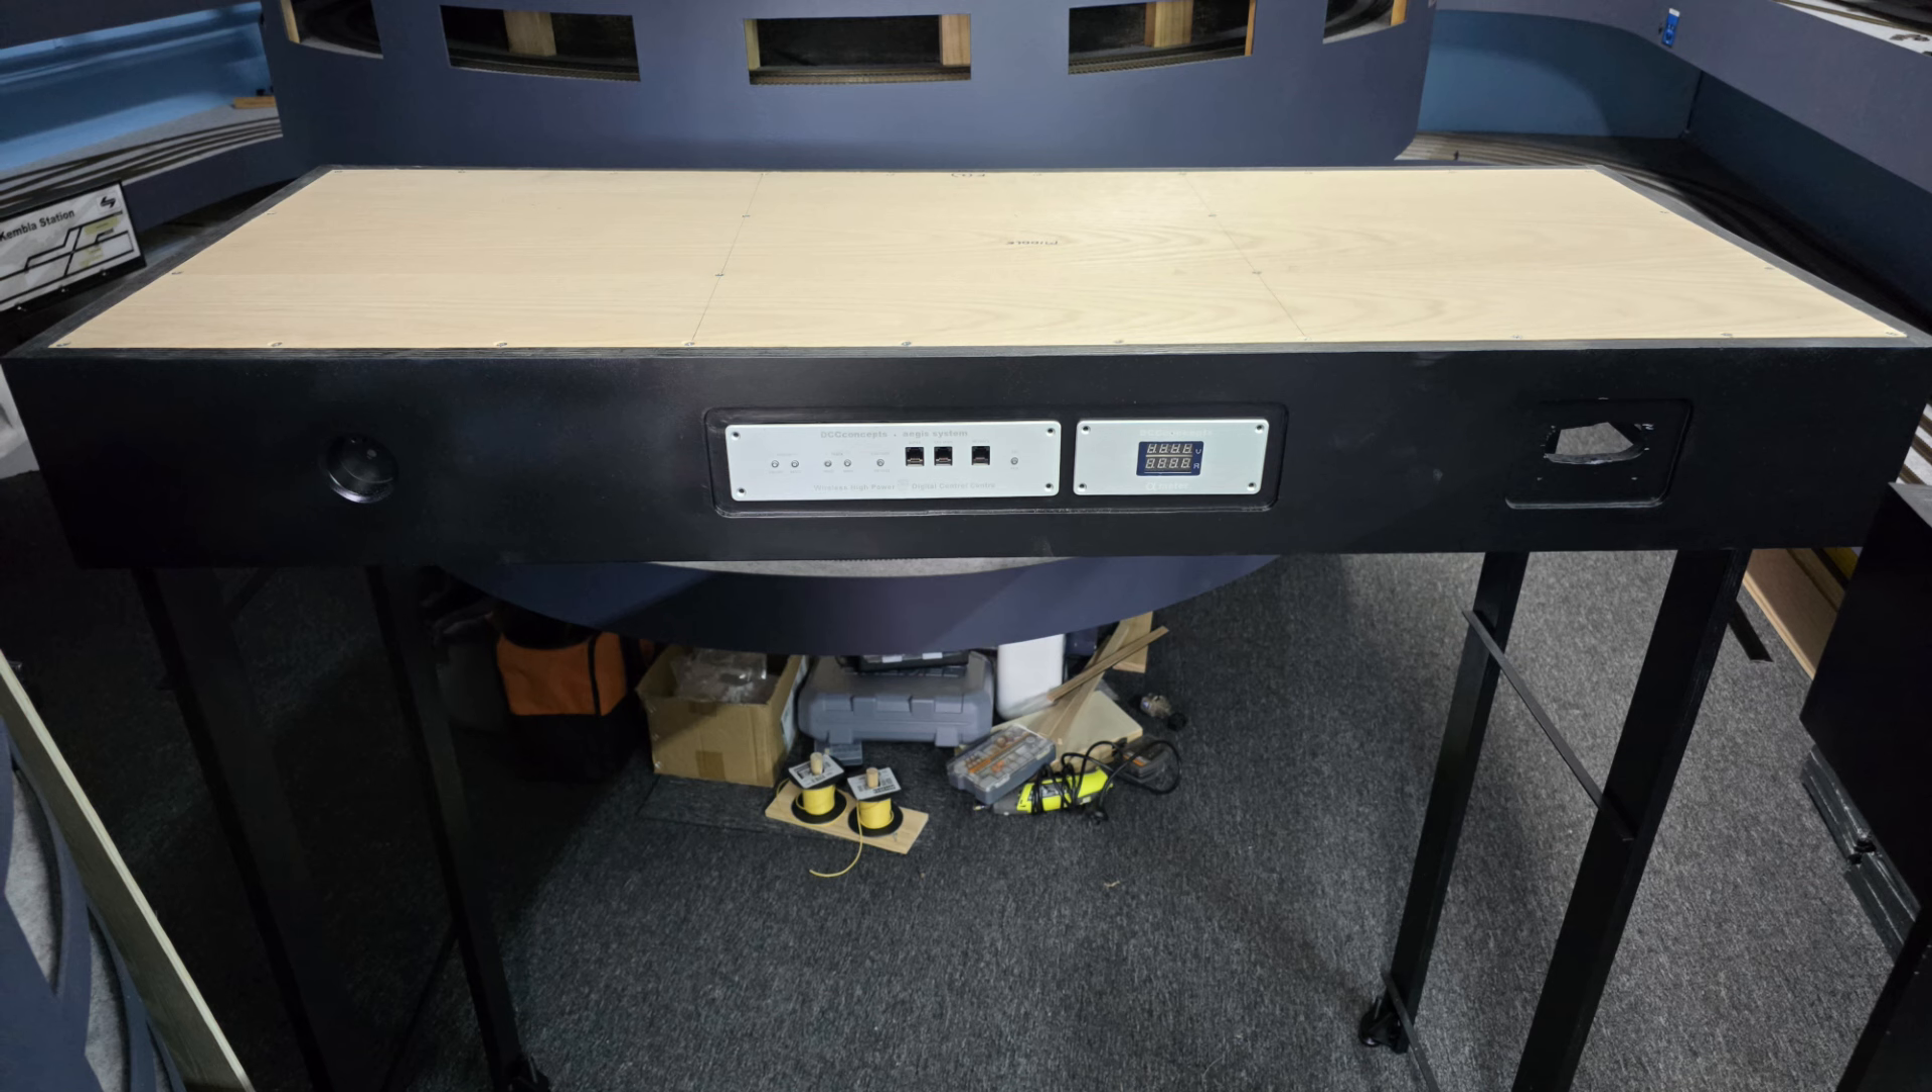This is my middle section to the module where the DCC command station is, etc. Now I've got the top board screwed down in place. The frame itself, the legs, it's had all the coats done. It's fully painted, ready to go.